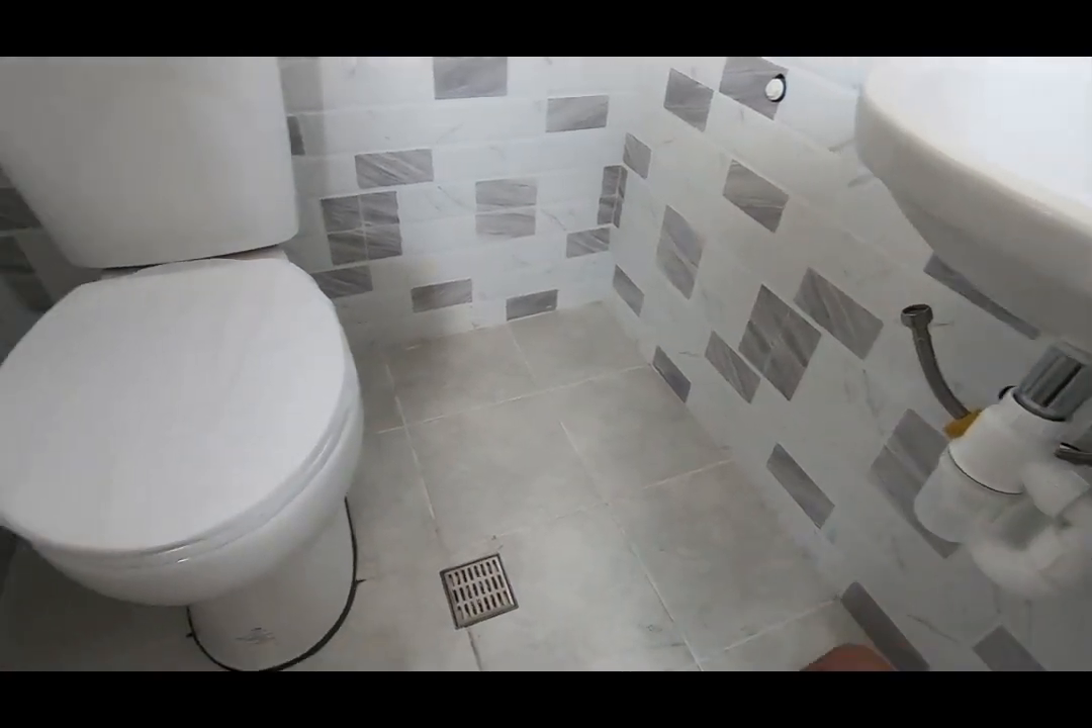Nakalagay na yung bowl lavatory yung shower na lang wala pa pala yung shower.